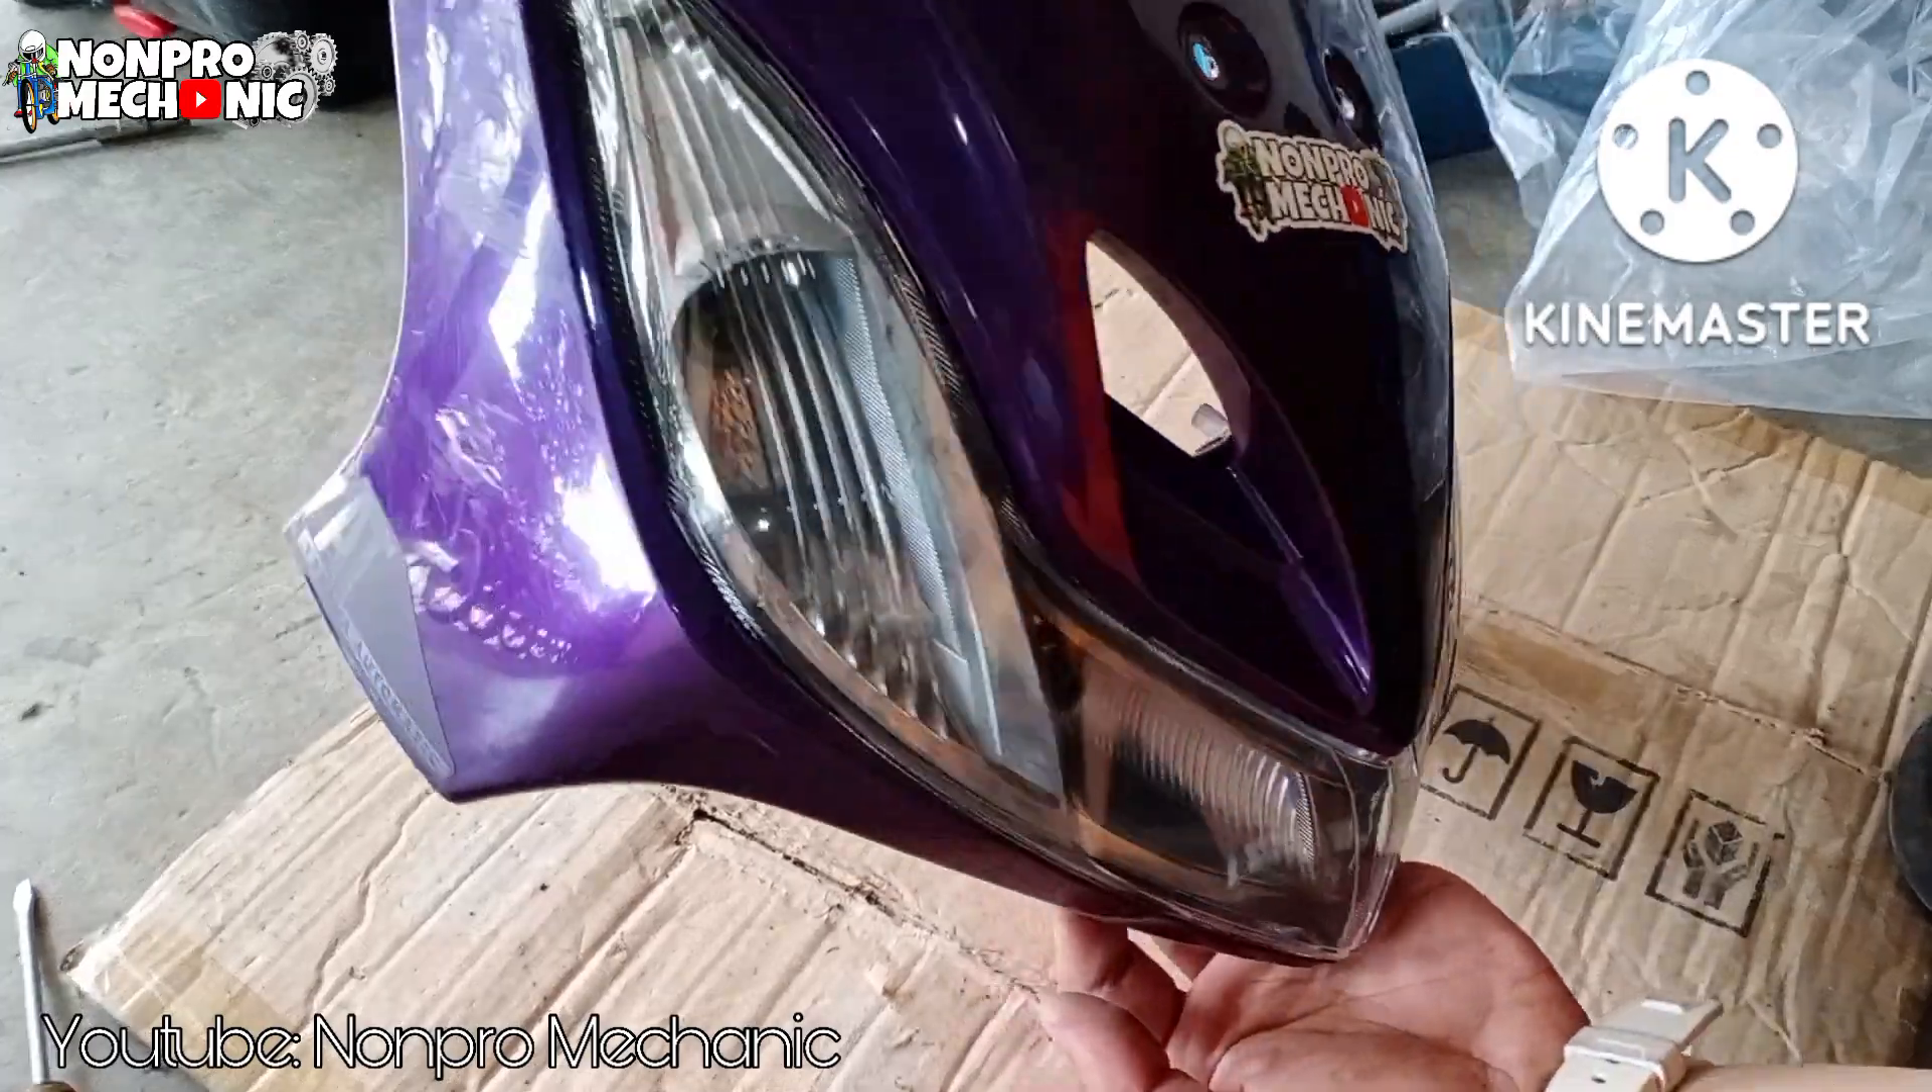Nakasalpak na po natin yung lens. Ang ganda na oh.